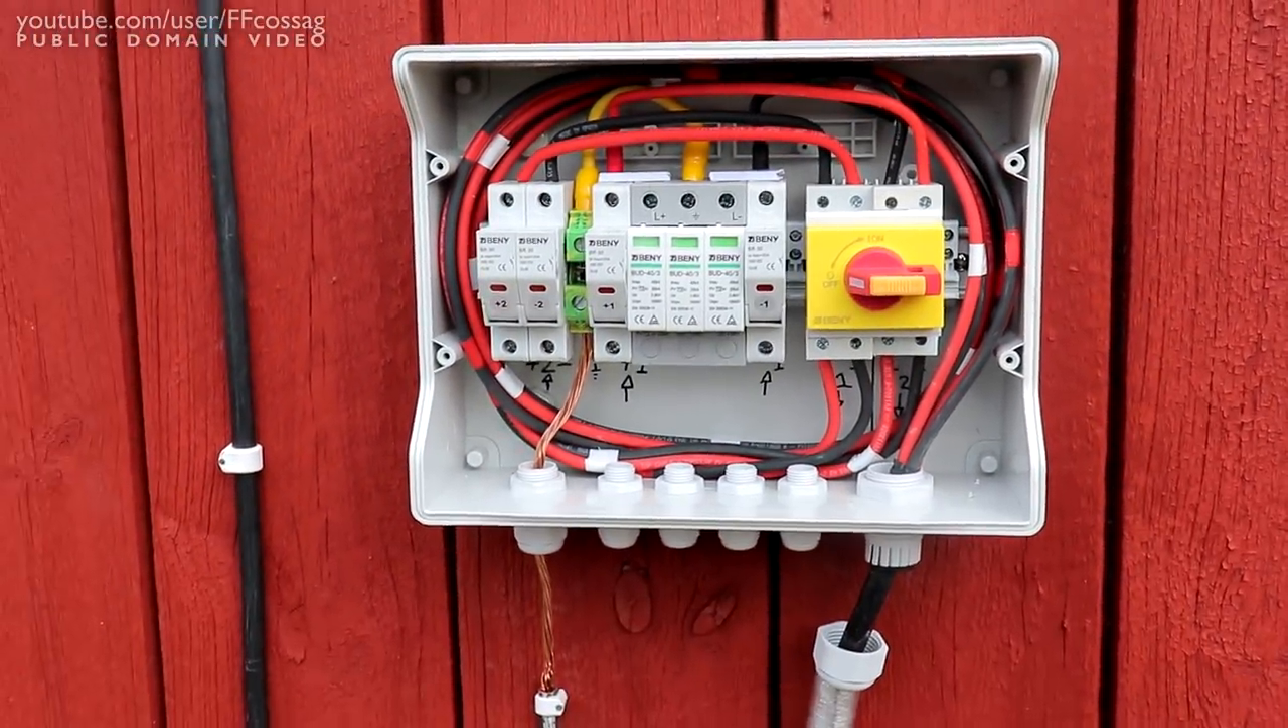So everything's put back as it should be. I just have to screw the caps on and put the front back.